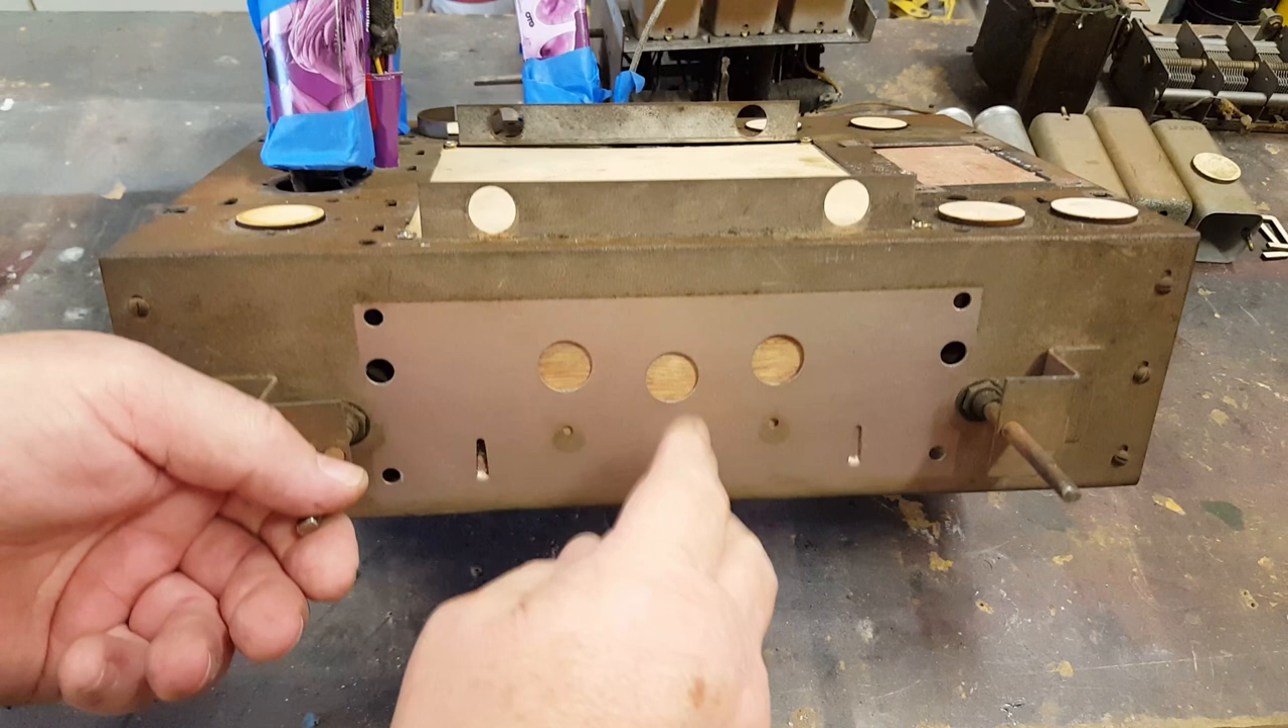I've blanked some of the larger holes in the front there.